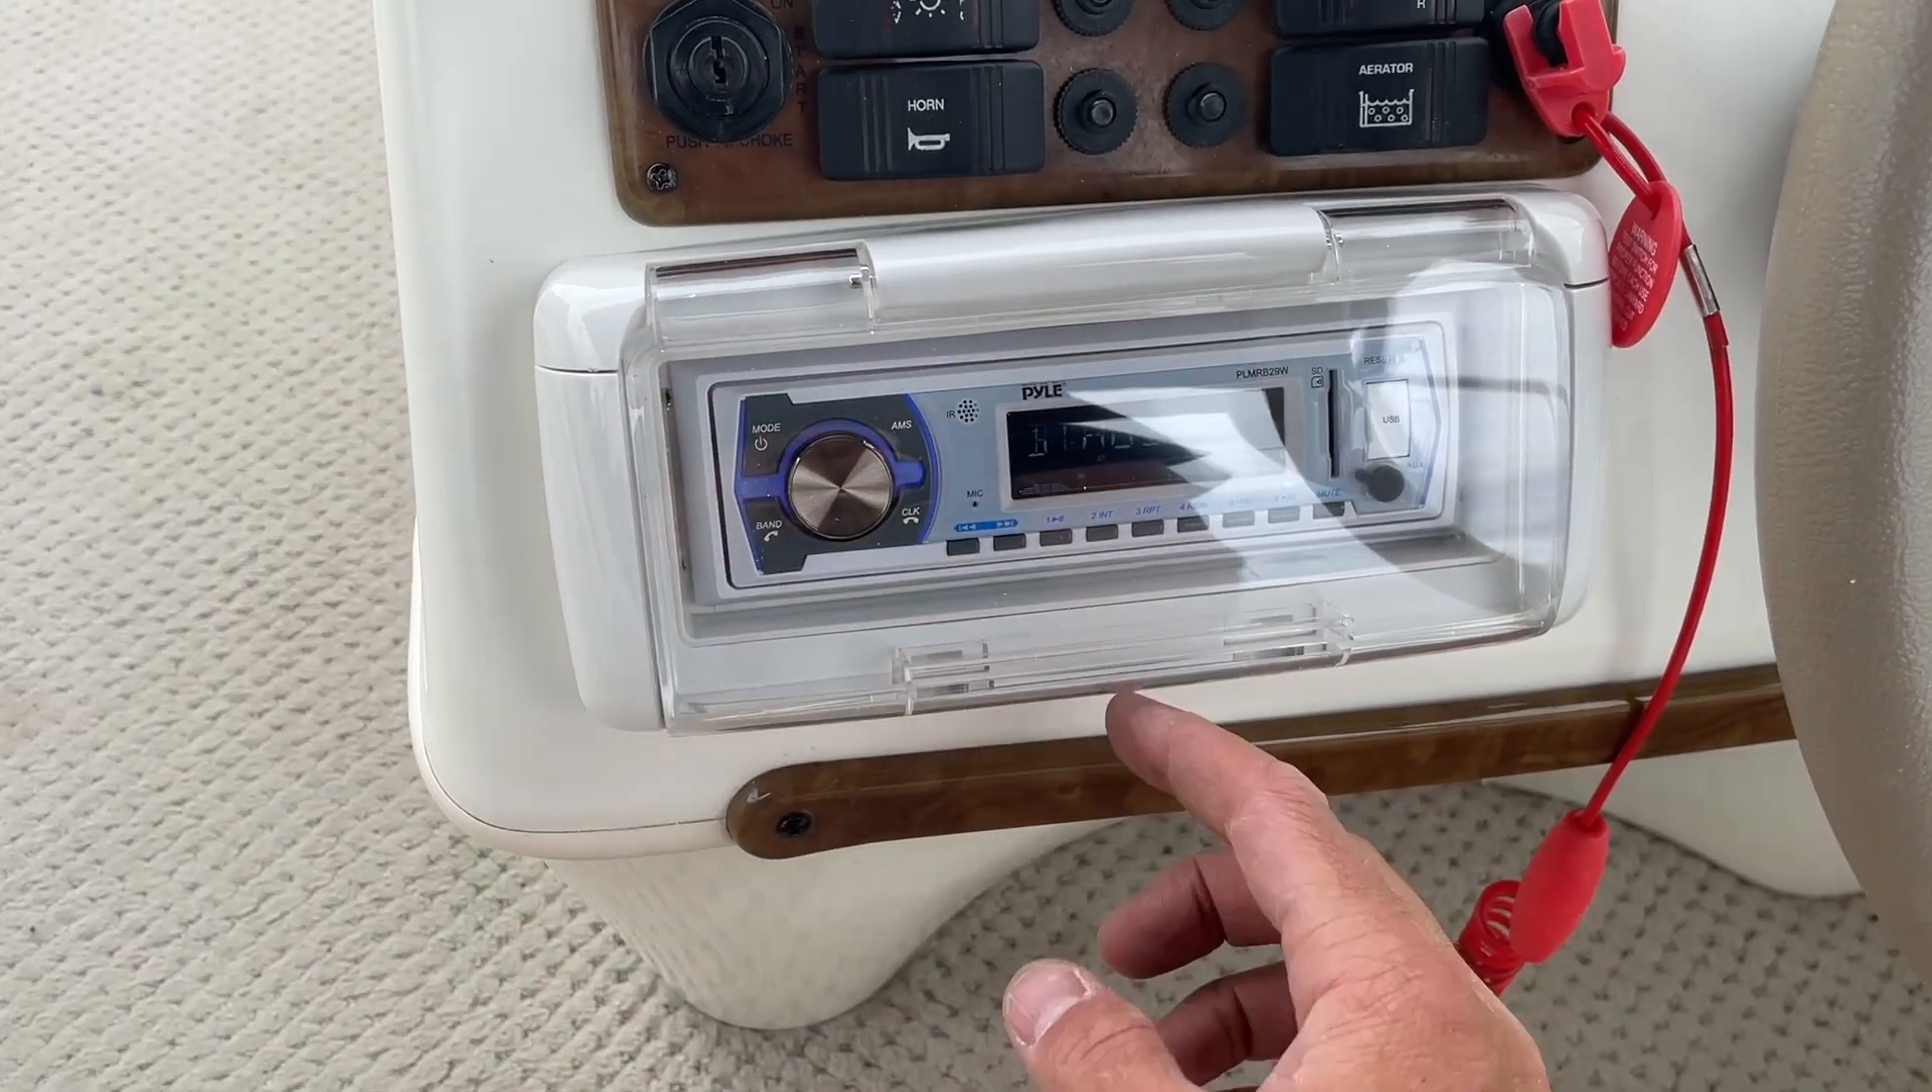We are finally done i got my head unit hooked up back in the dash and i did add on this cover here.